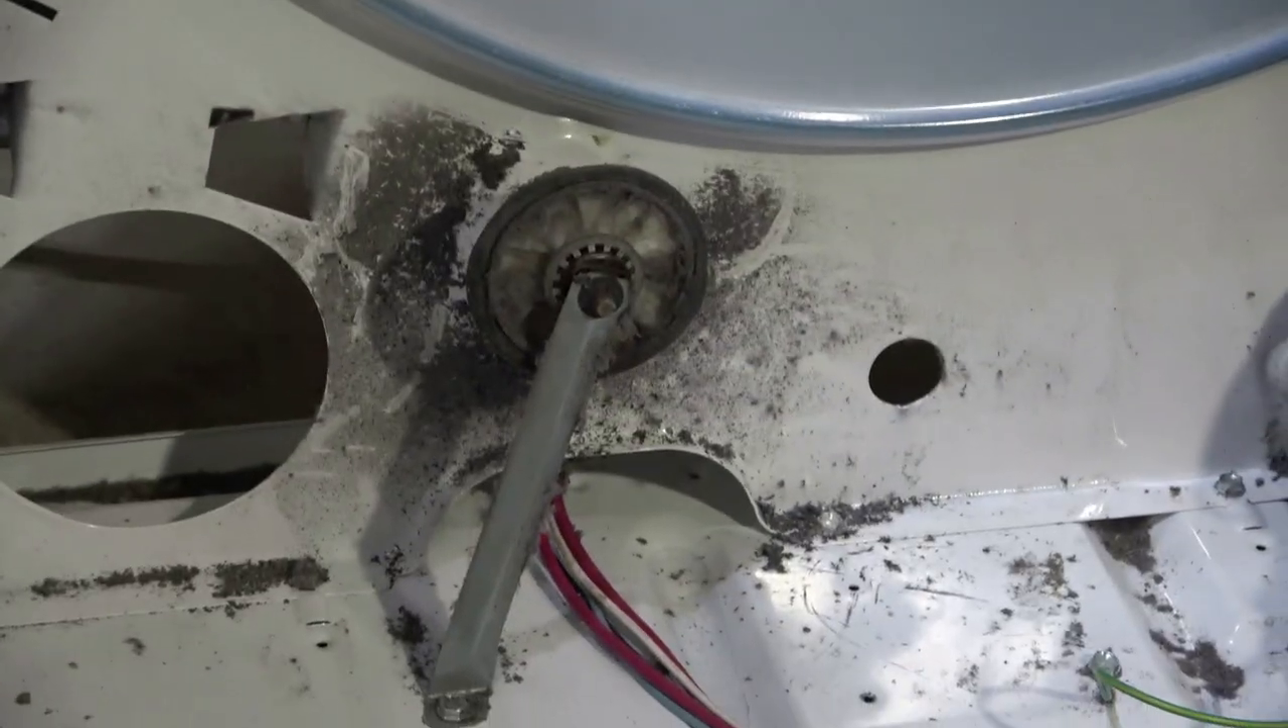Like I said, we've got this bracket down here on the bottom of this pulley we need to remove.